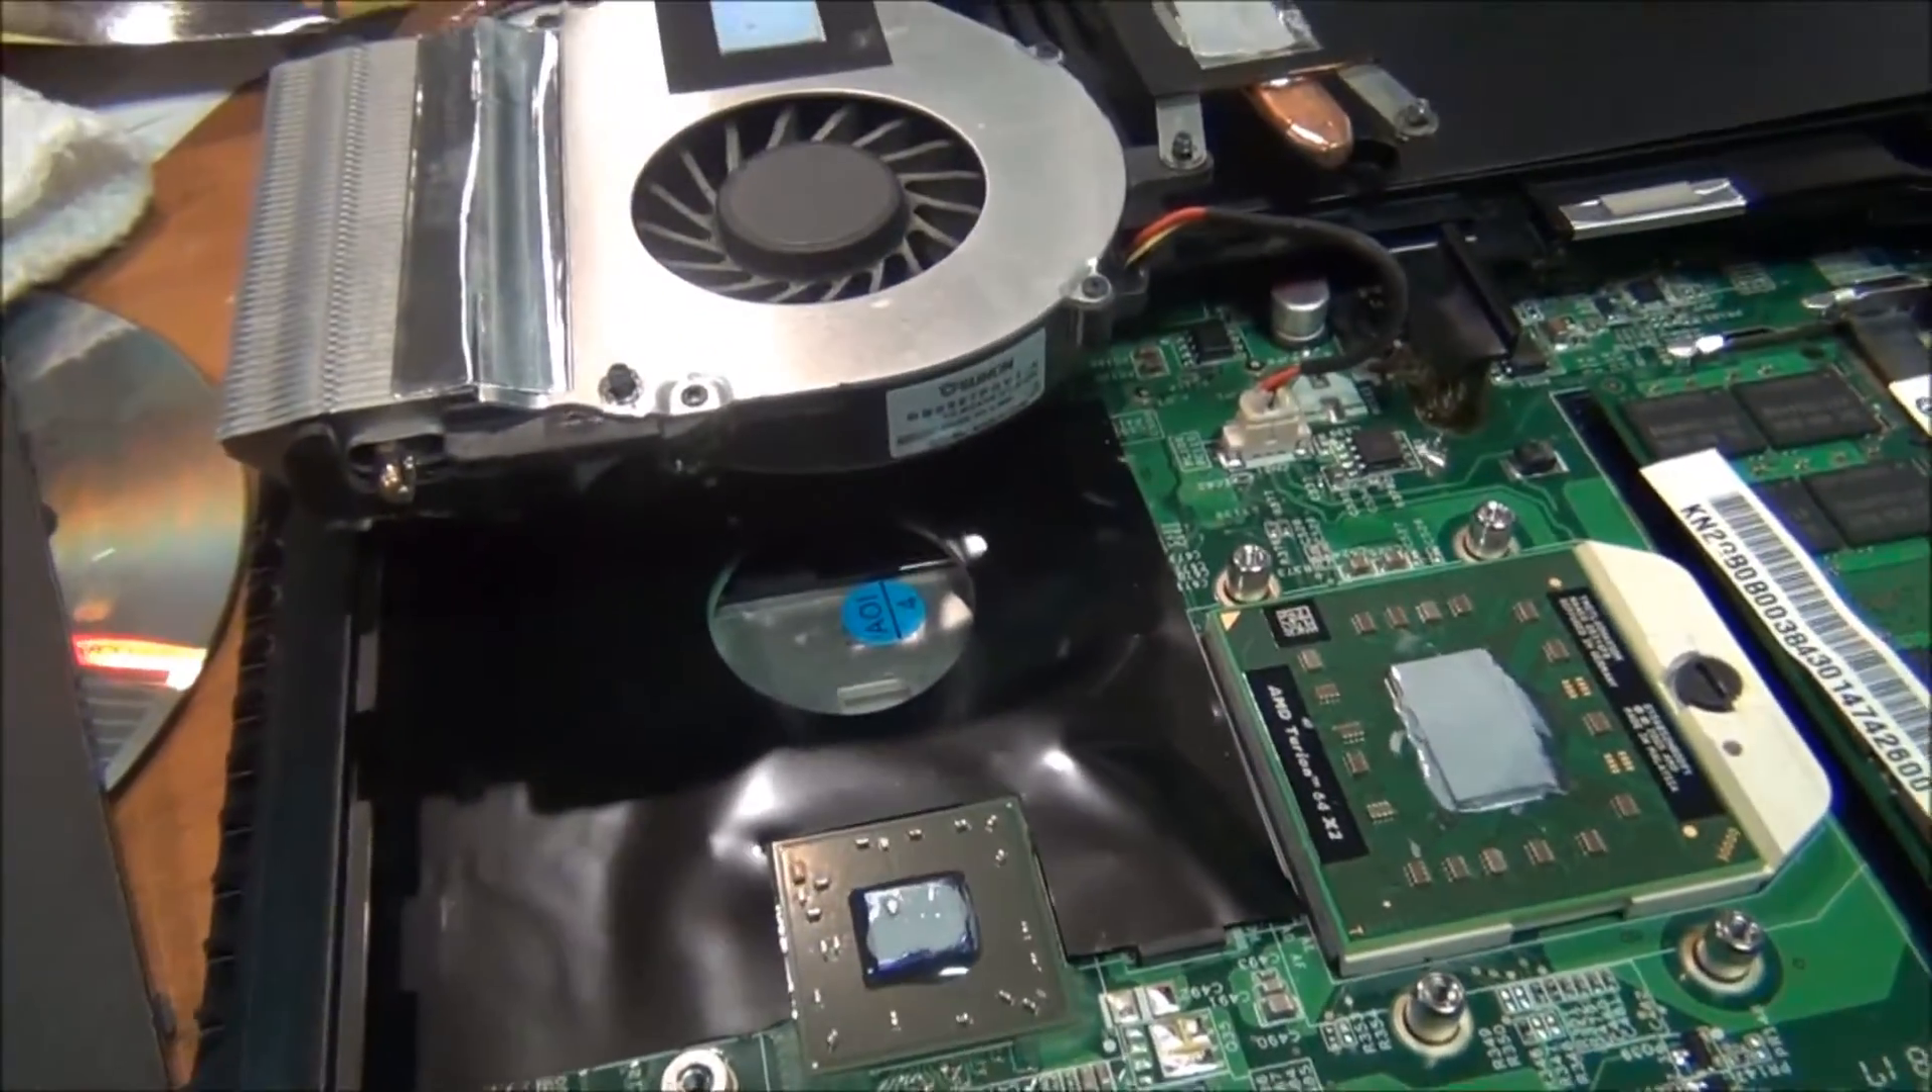I got the new processor on and I have the thermal paste on also.